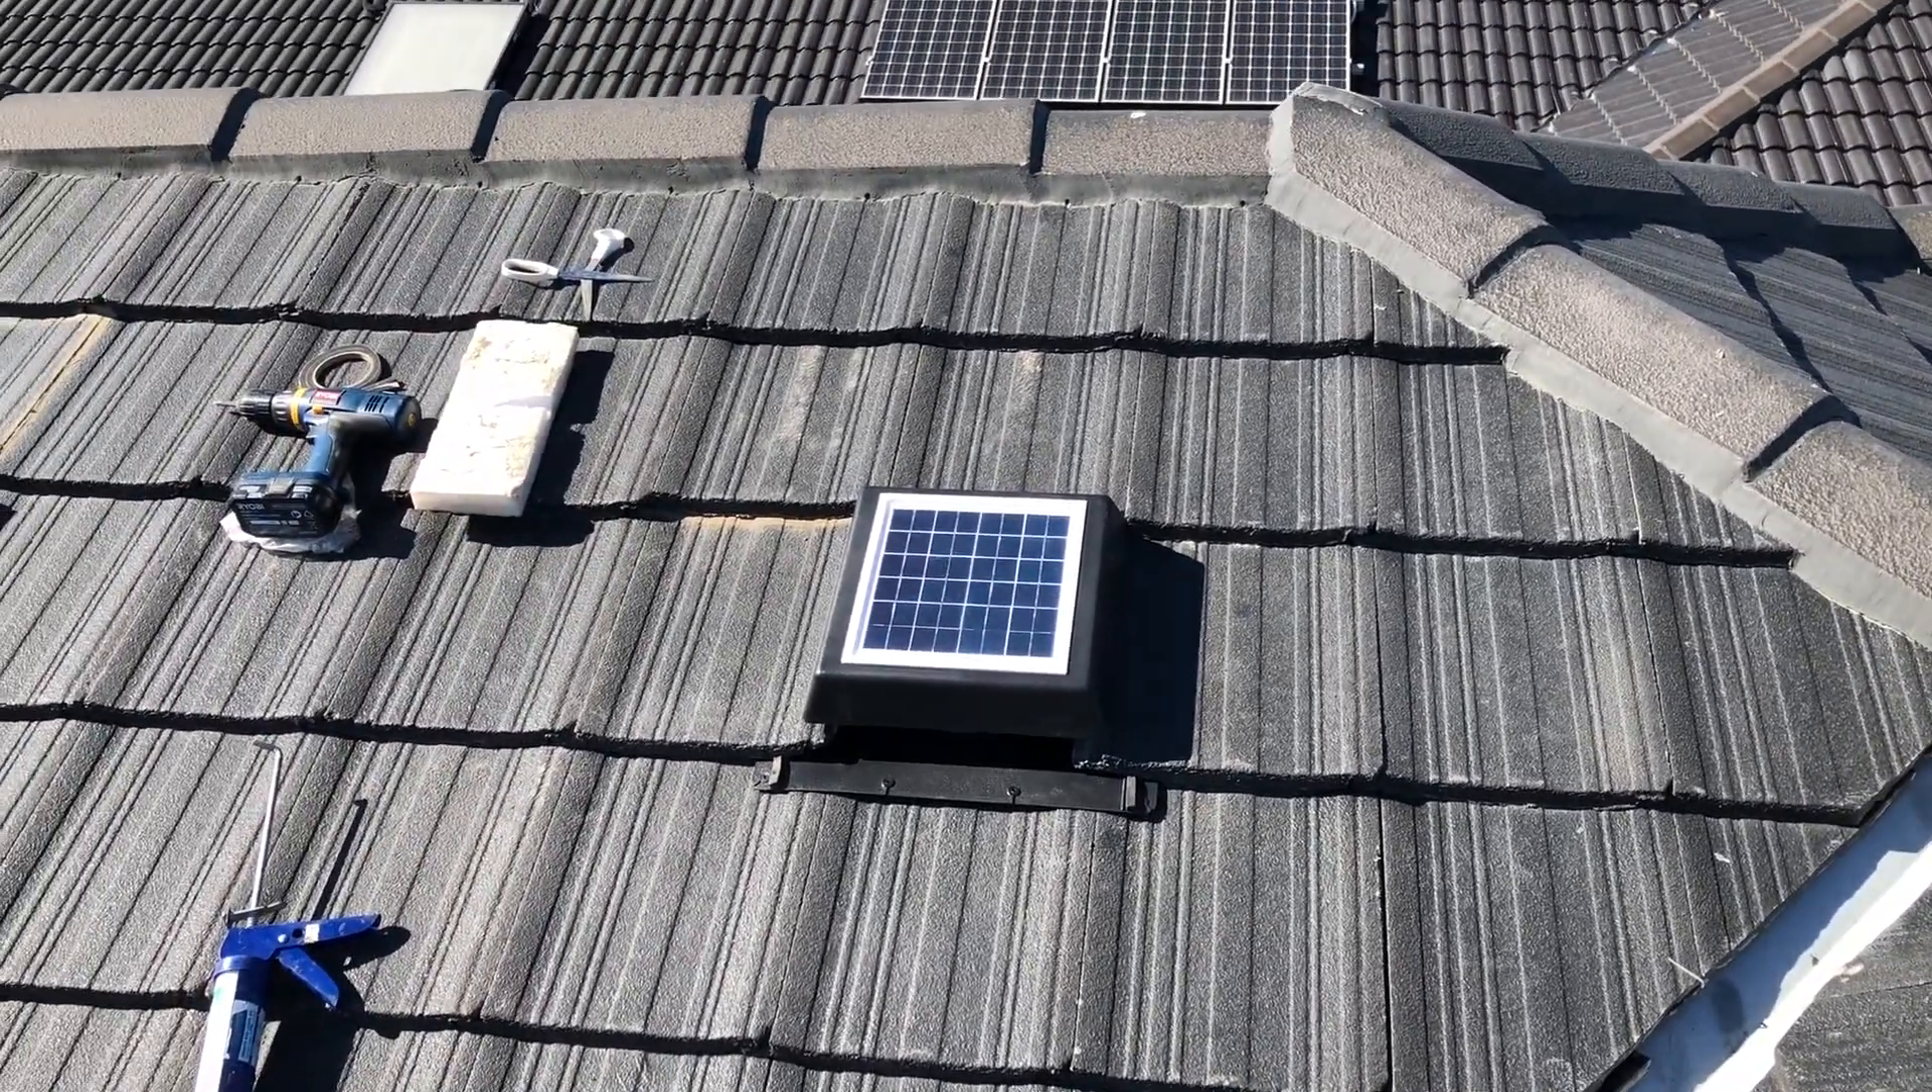And the little solar roof vent is there. Really low, slim, looks fantastic.